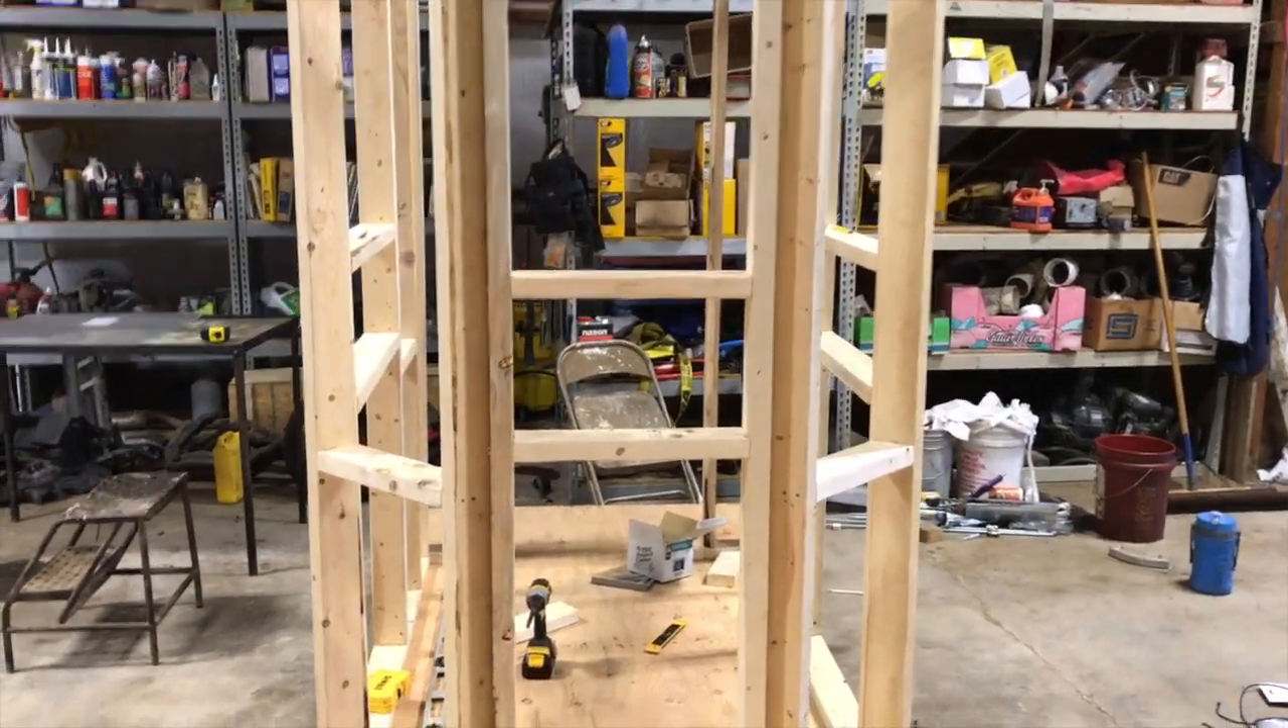Okay, so I got the framing done for the deer blind.